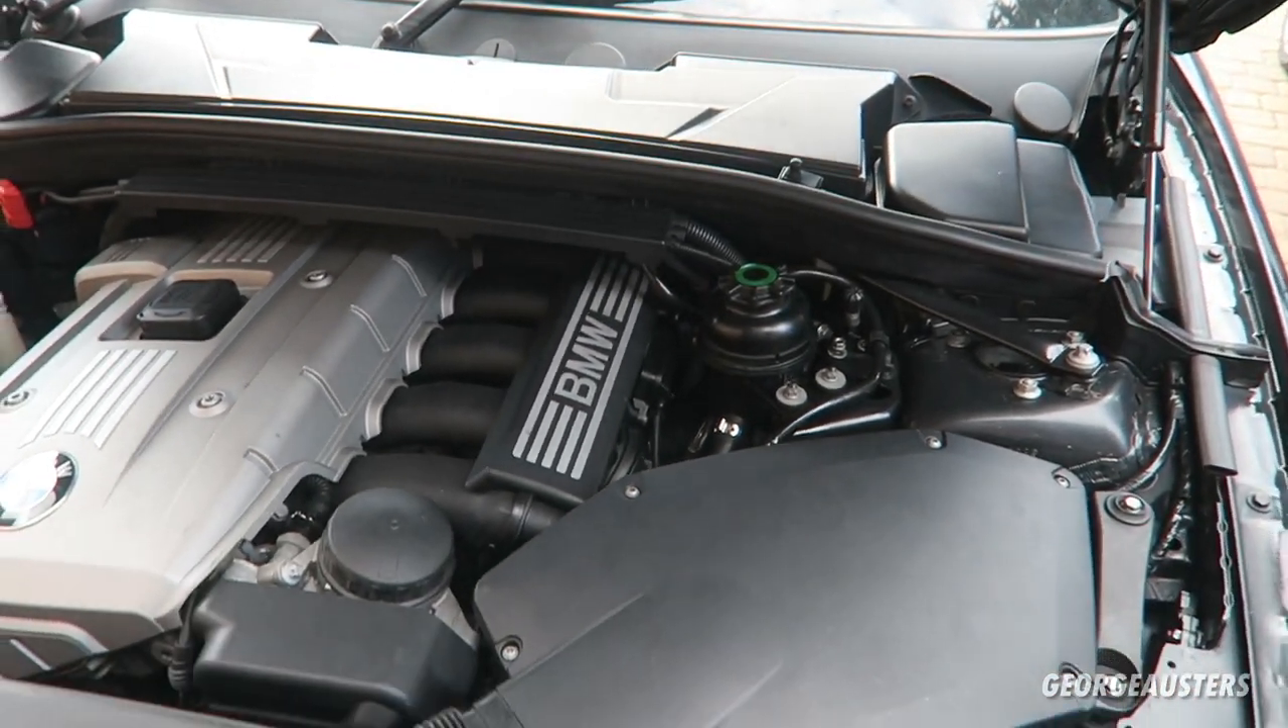That's the air box reinstalled.